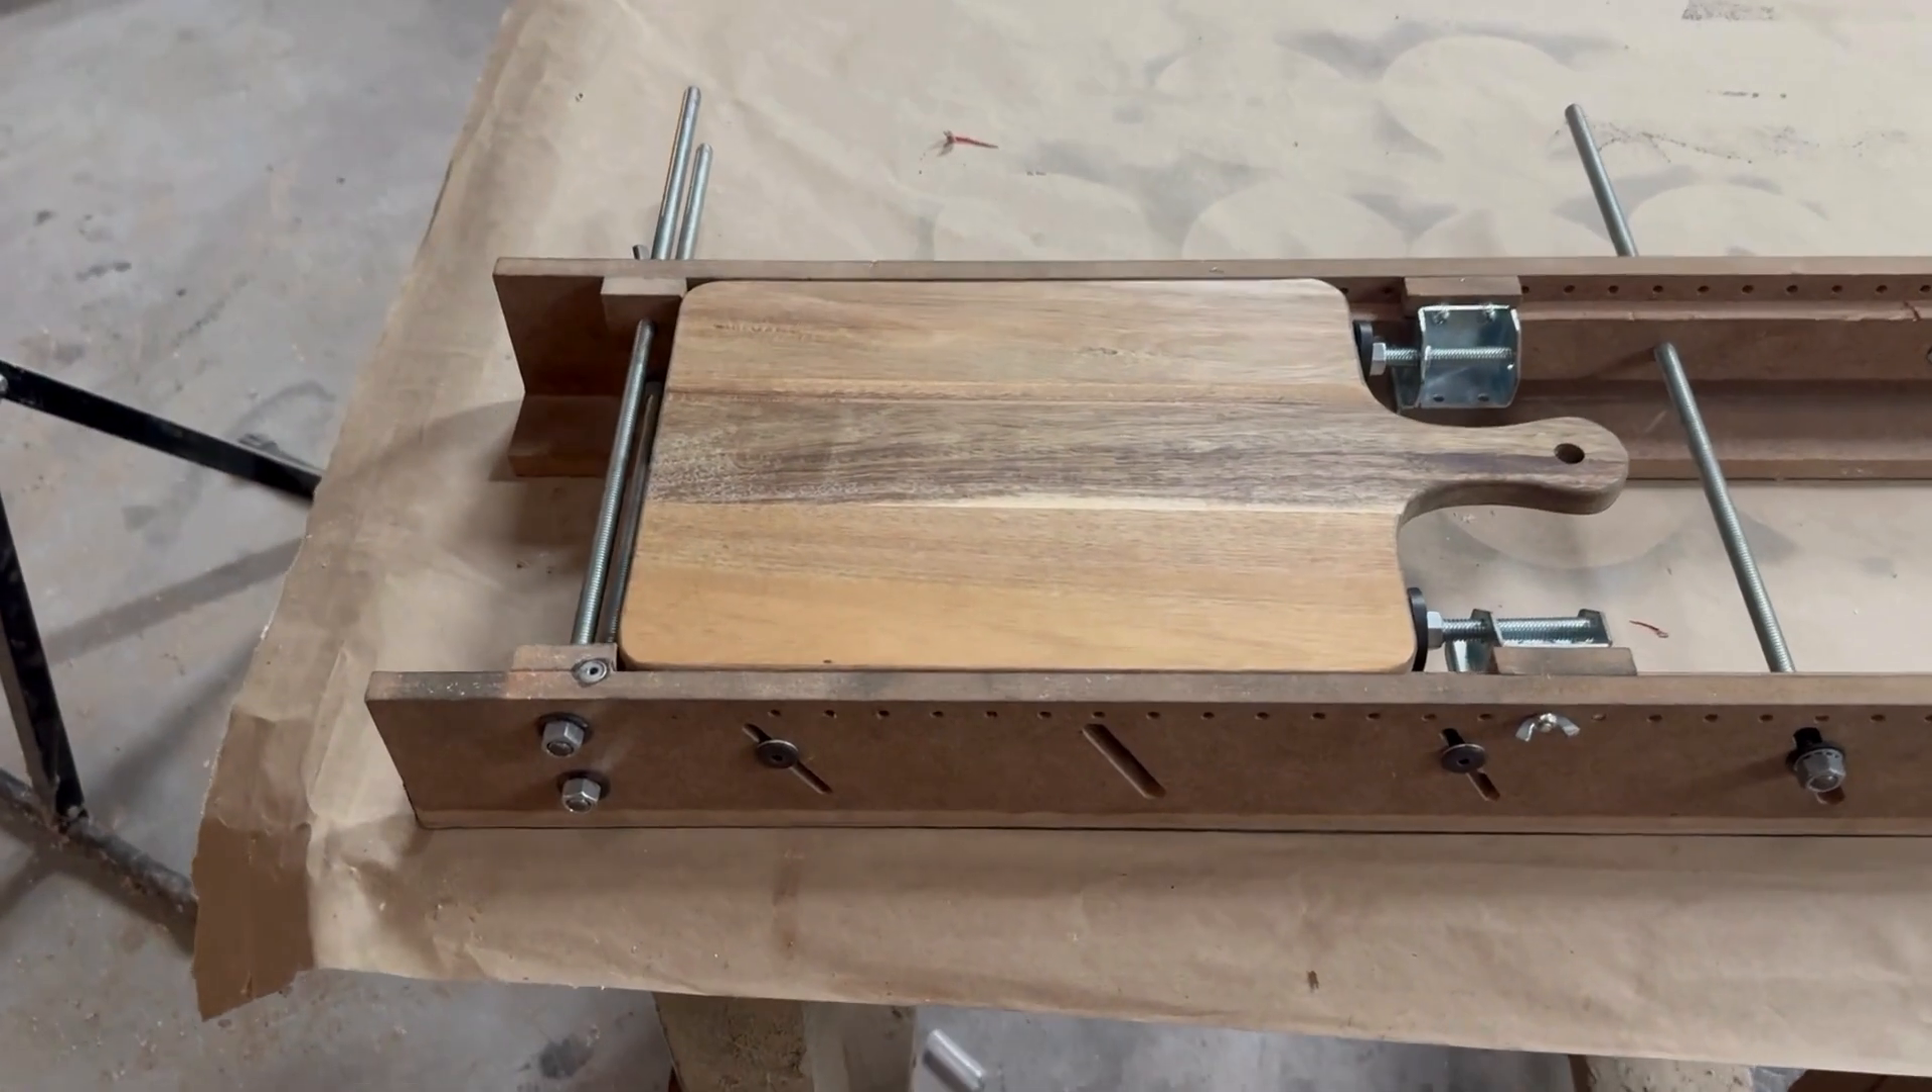All right so we have our cutting board loaded into the universal jig.